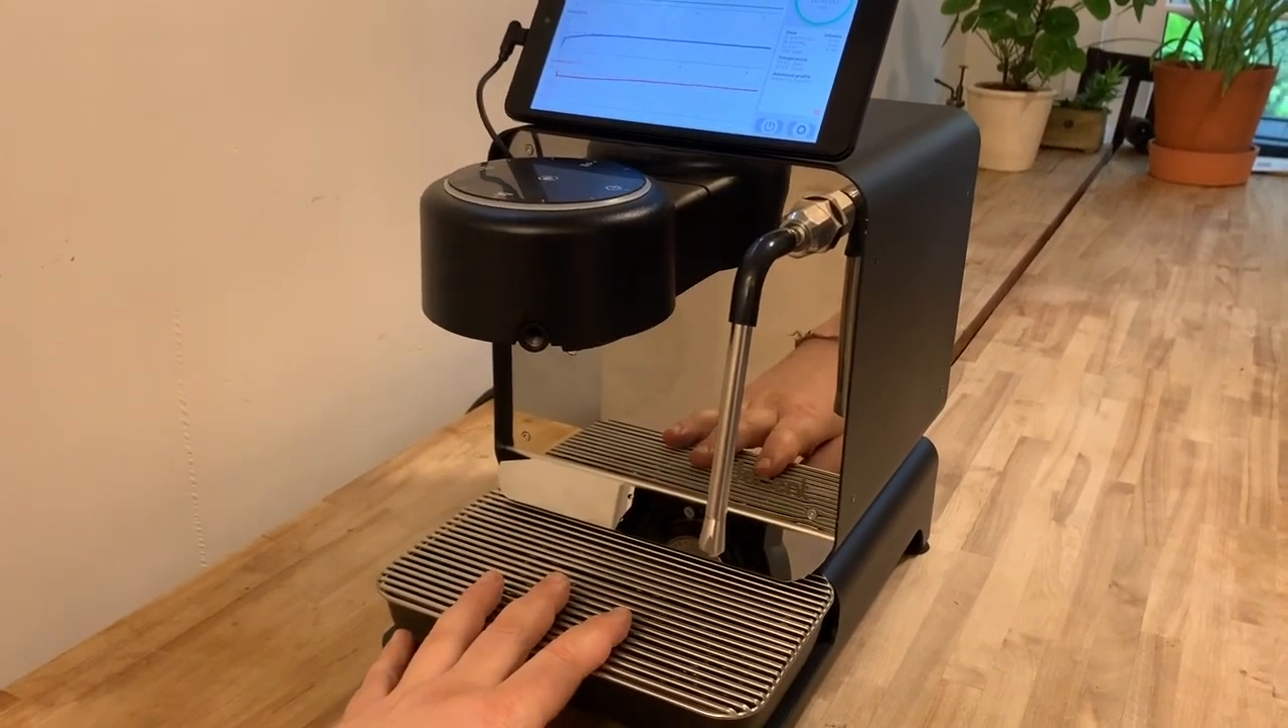I've put a drip tray back underneath to catch some water while we do some testing of functions and we'll just go through a couple things.